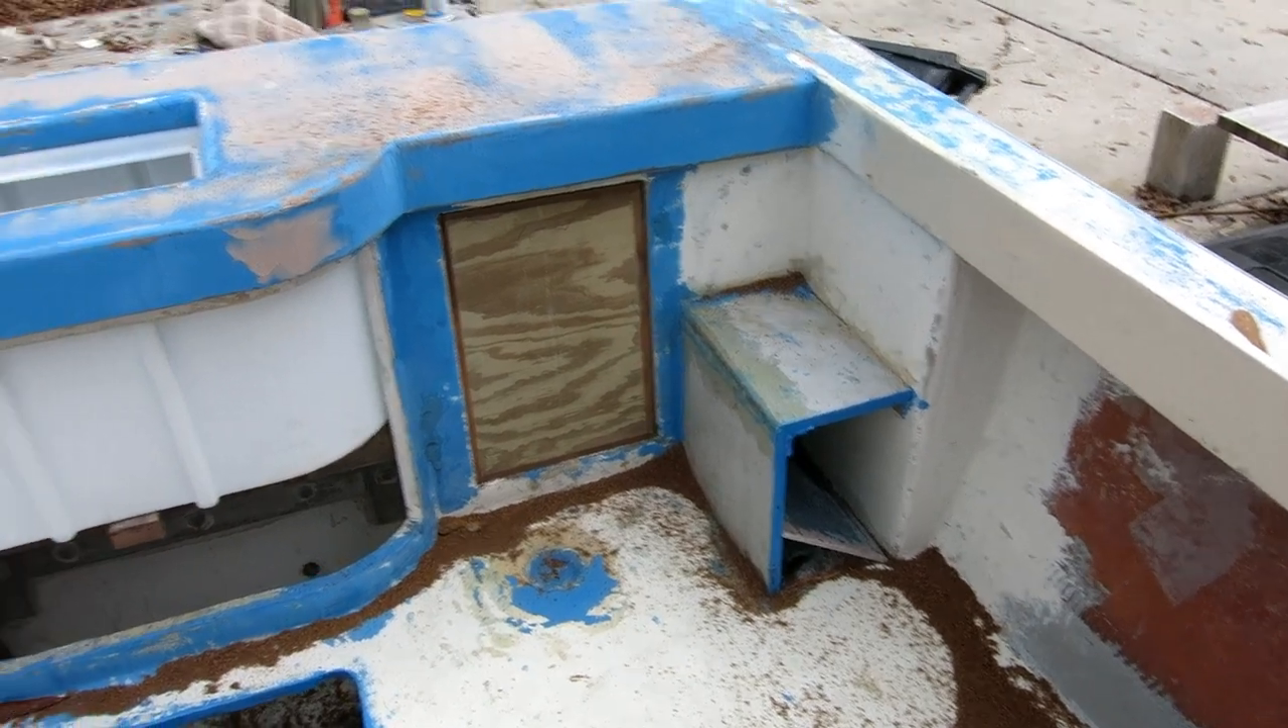I haven't put the front on these boxes because I have some little access doors ordered.